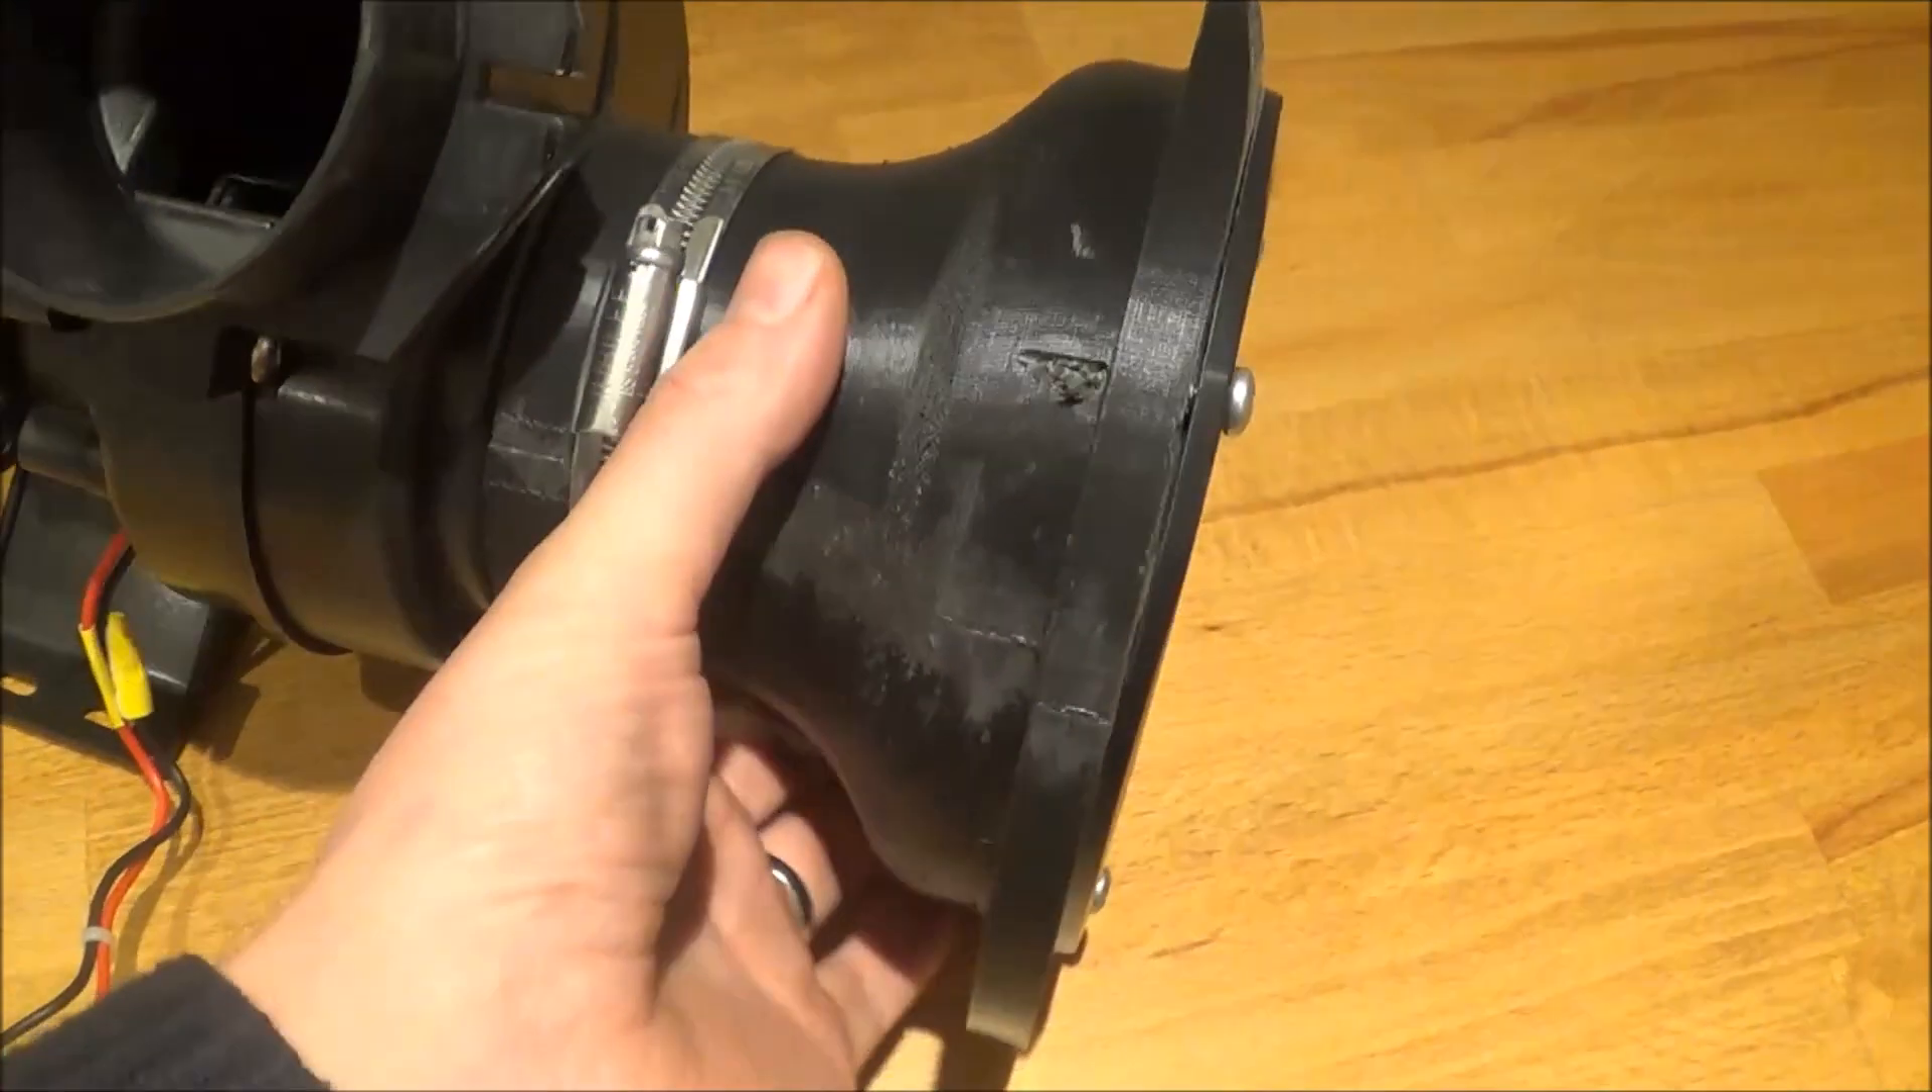I've connected the adapter duct and the blower up.